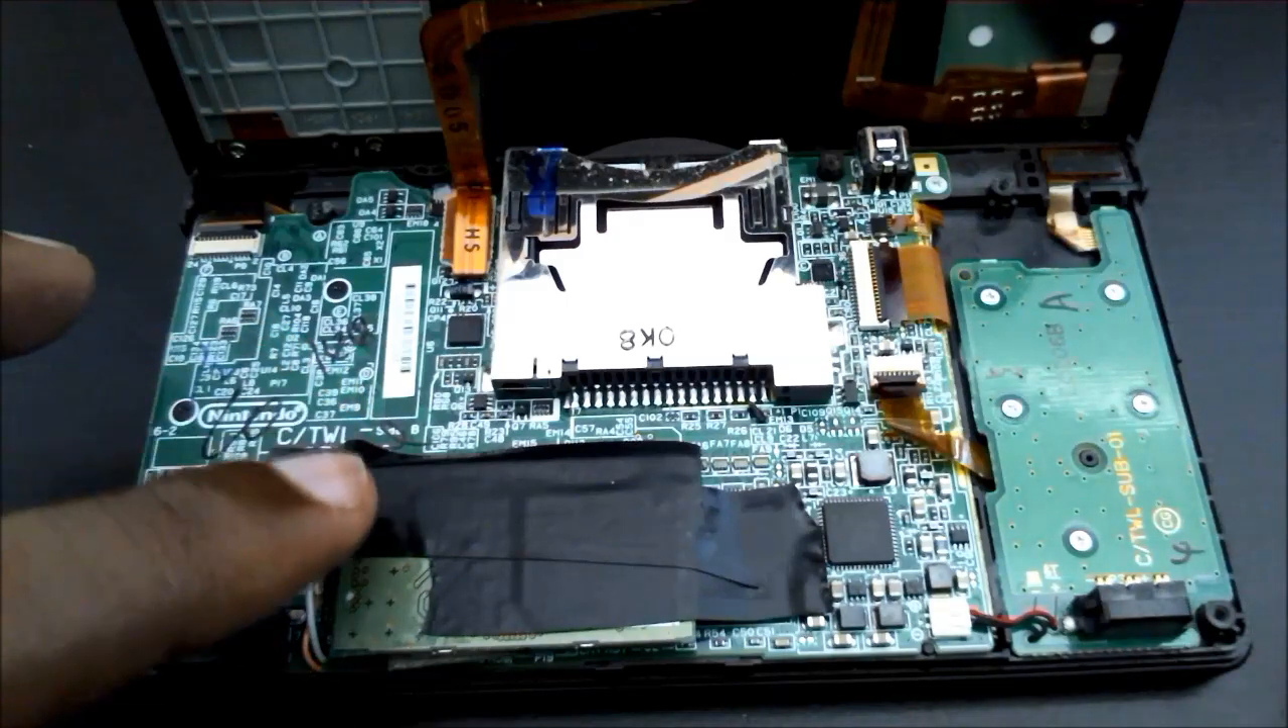So what I ended up doing just, you know, look in your utility box, utility drawer somewhere in the kitchen, grab some electrical tape, and I just taped down the new Wi-Fi card.